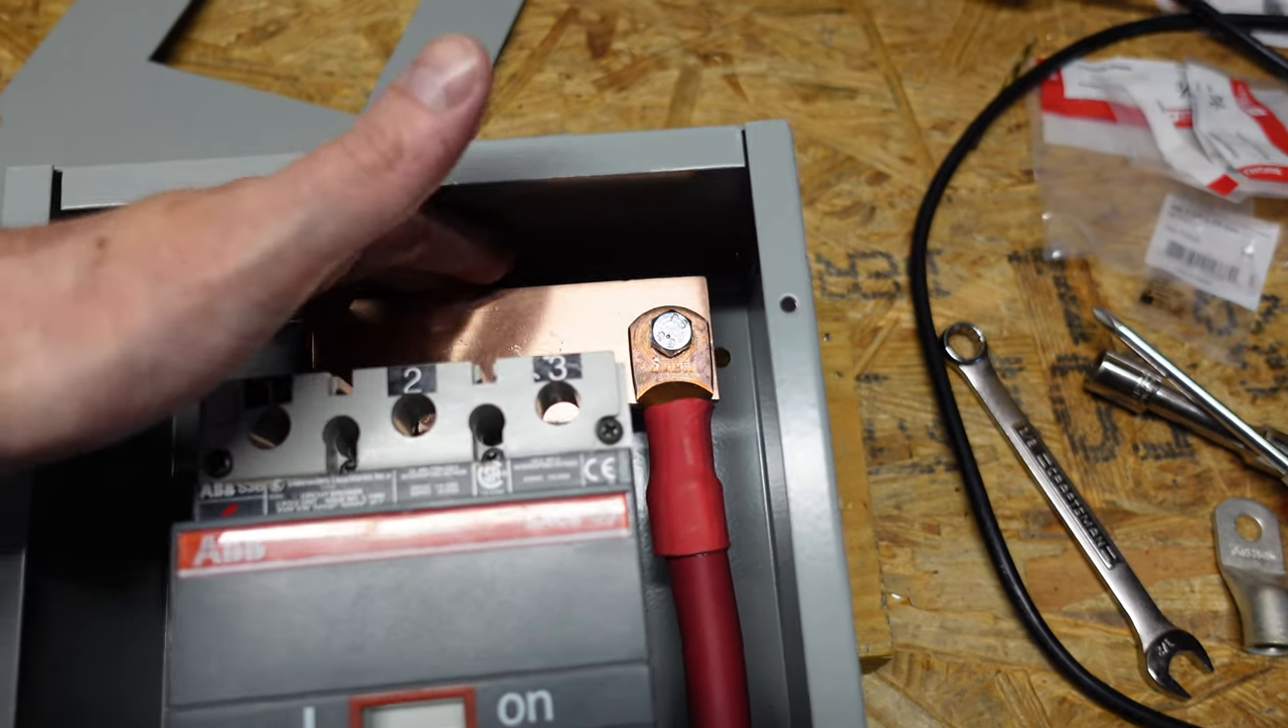You see I got the positive cable coming up the right hand side going to the top copper plate there.